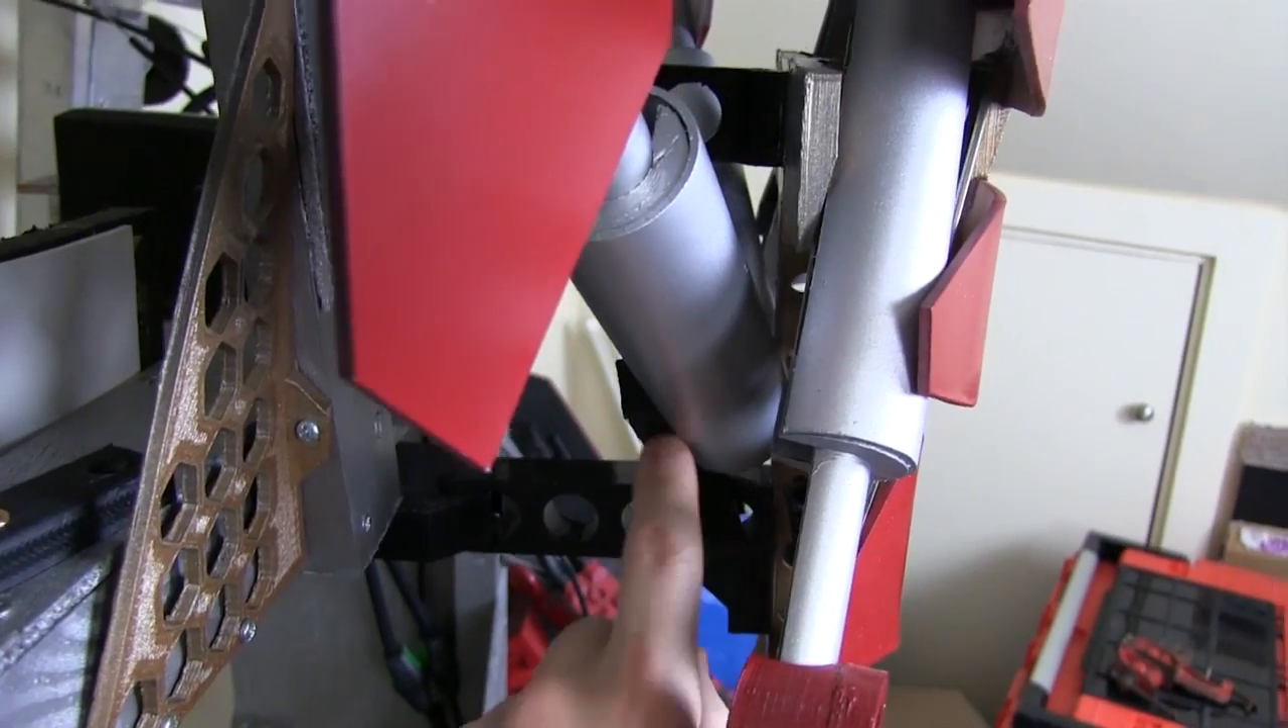So the fake pistons are now attached i've got a little bracket right in here that holds them in a v-shape and they're nicely wedged into the chassis here so they're nice and secure.